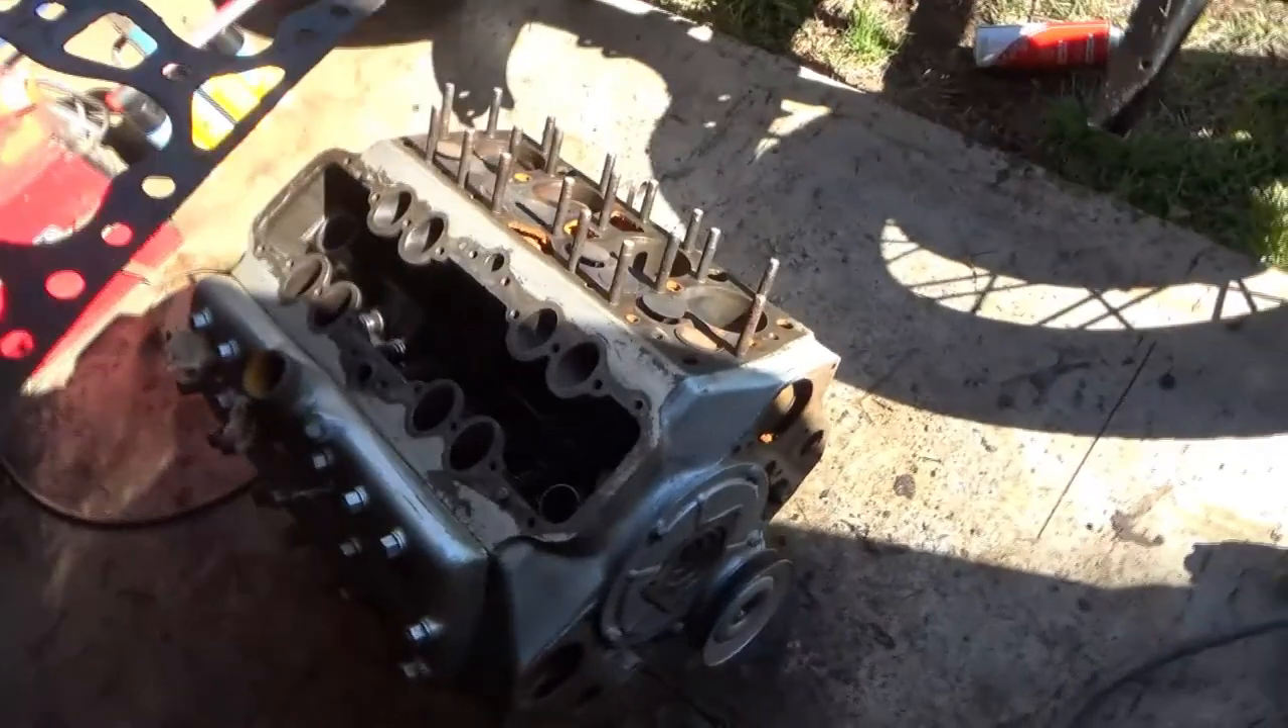So I've got the head off, which is already kind of off anyway.